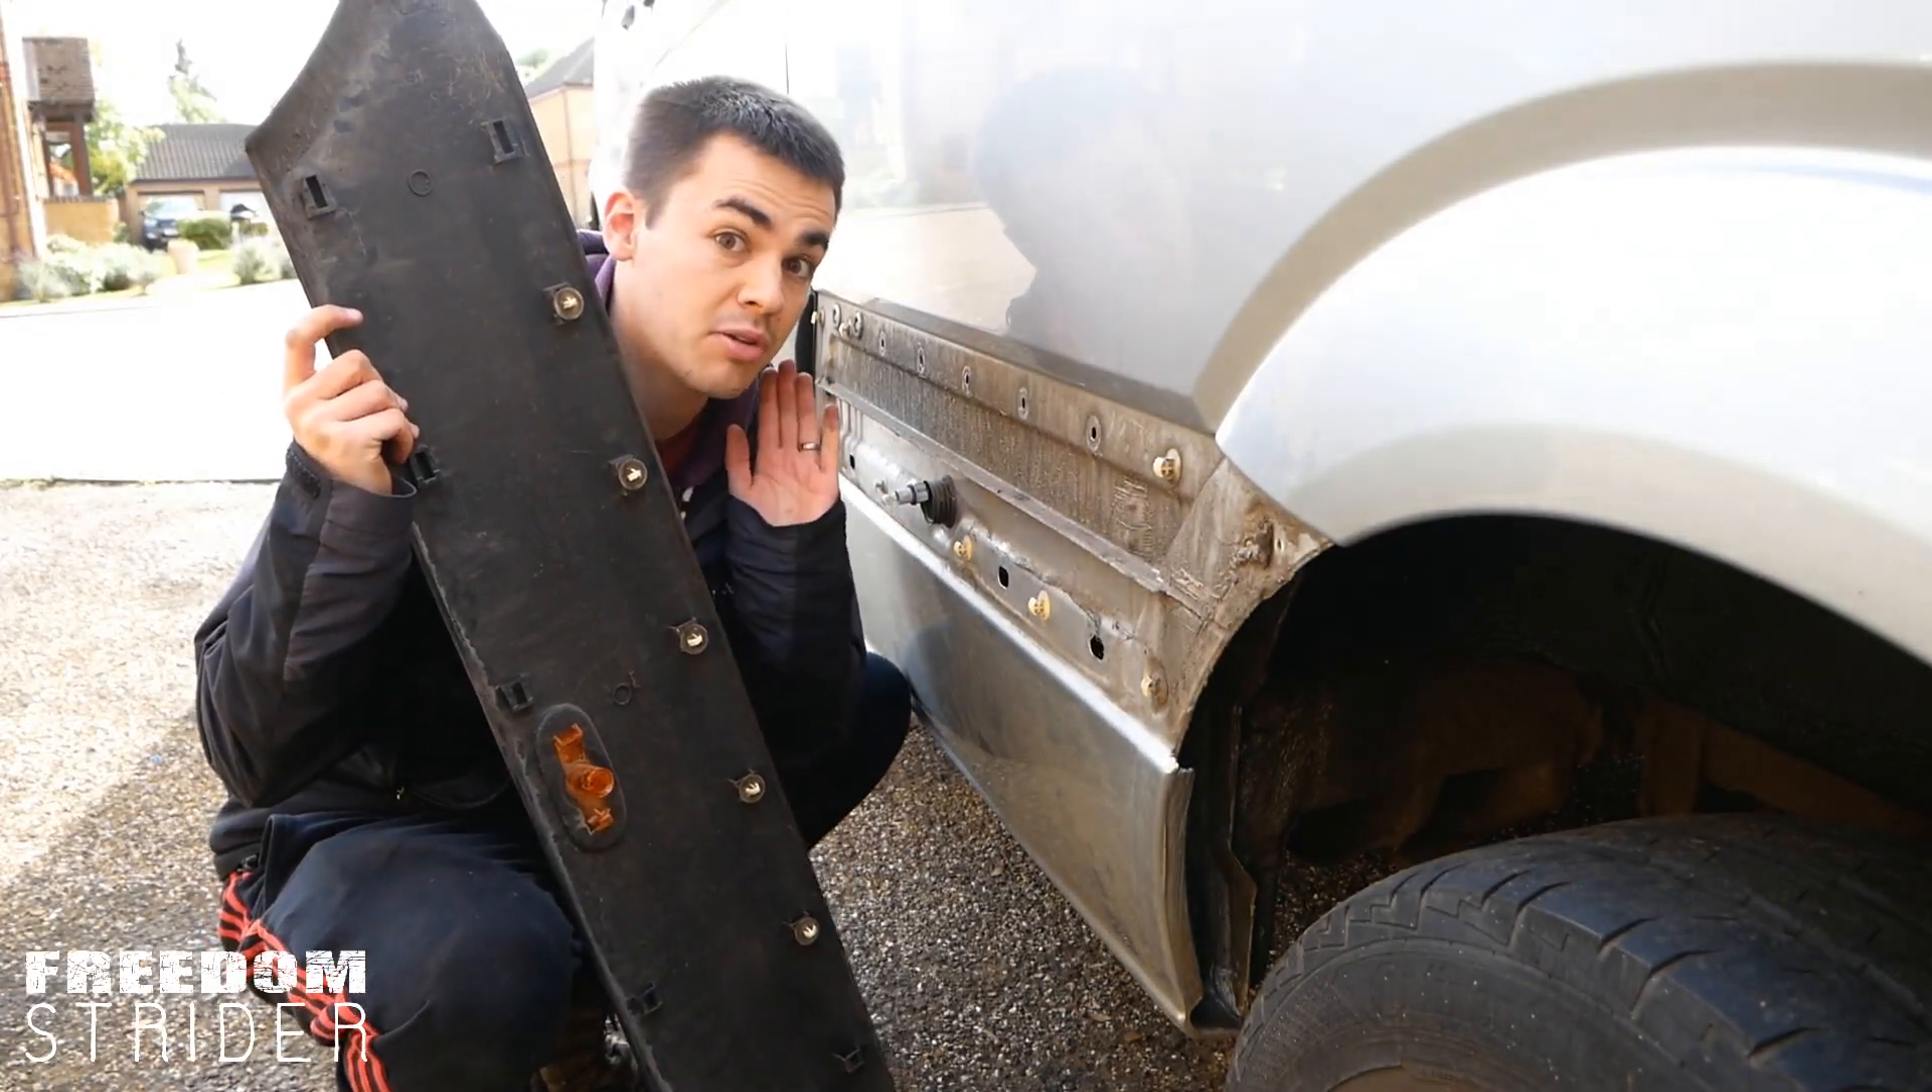Now as you can see some of these plastic clips have stayed in the van. Some of them have popped right out and are actually resting on the plastic here.